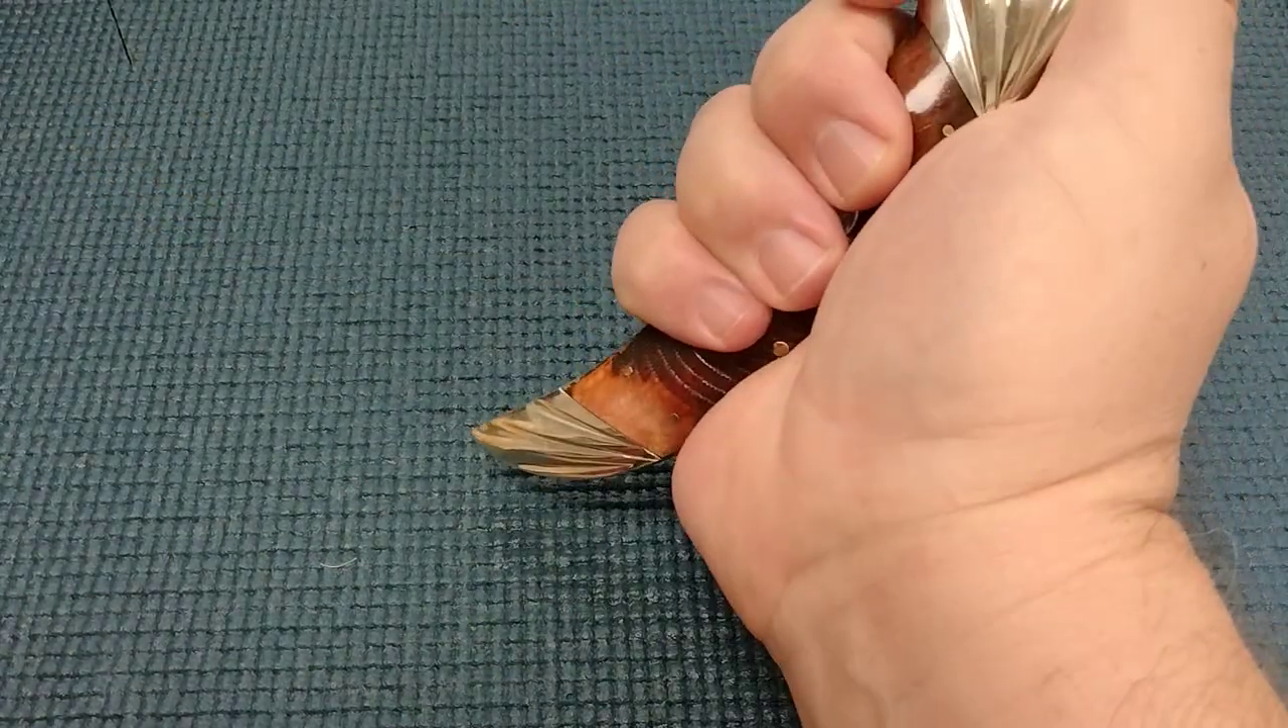We got an inch and a half or two sticking out the other side there.